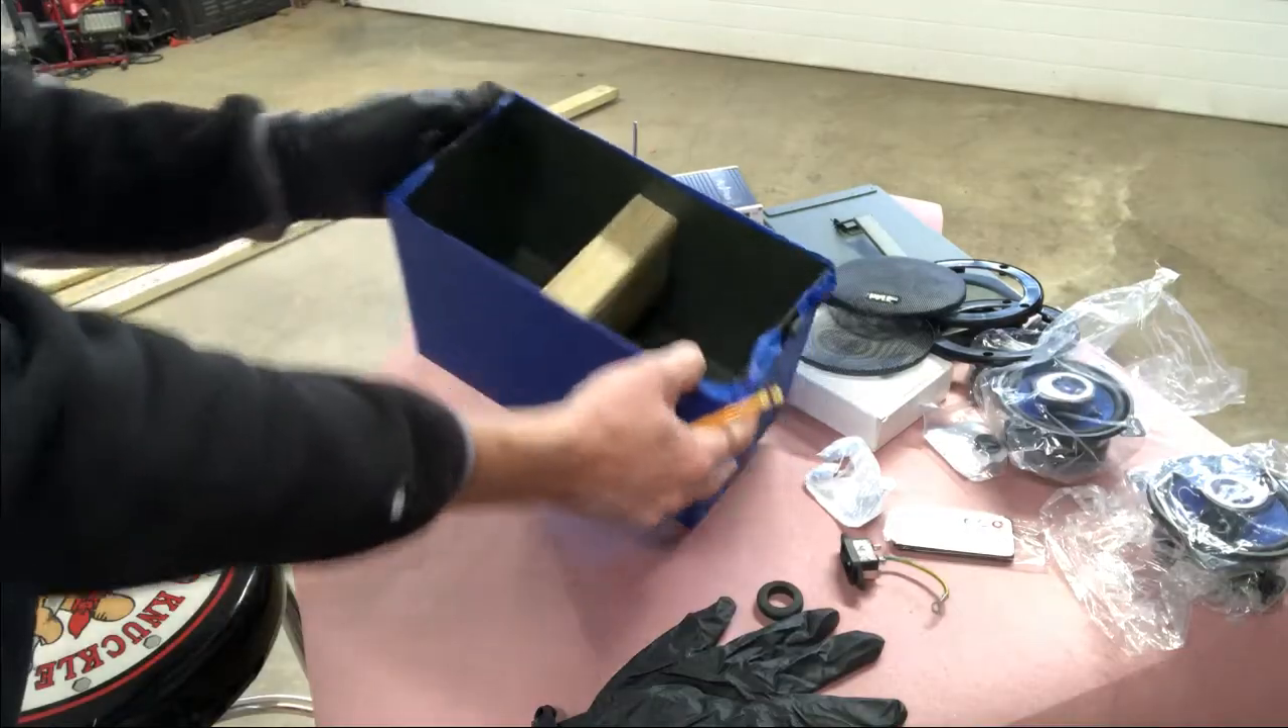Now we've got our block of wood in there, that should help steady this piece of metal.